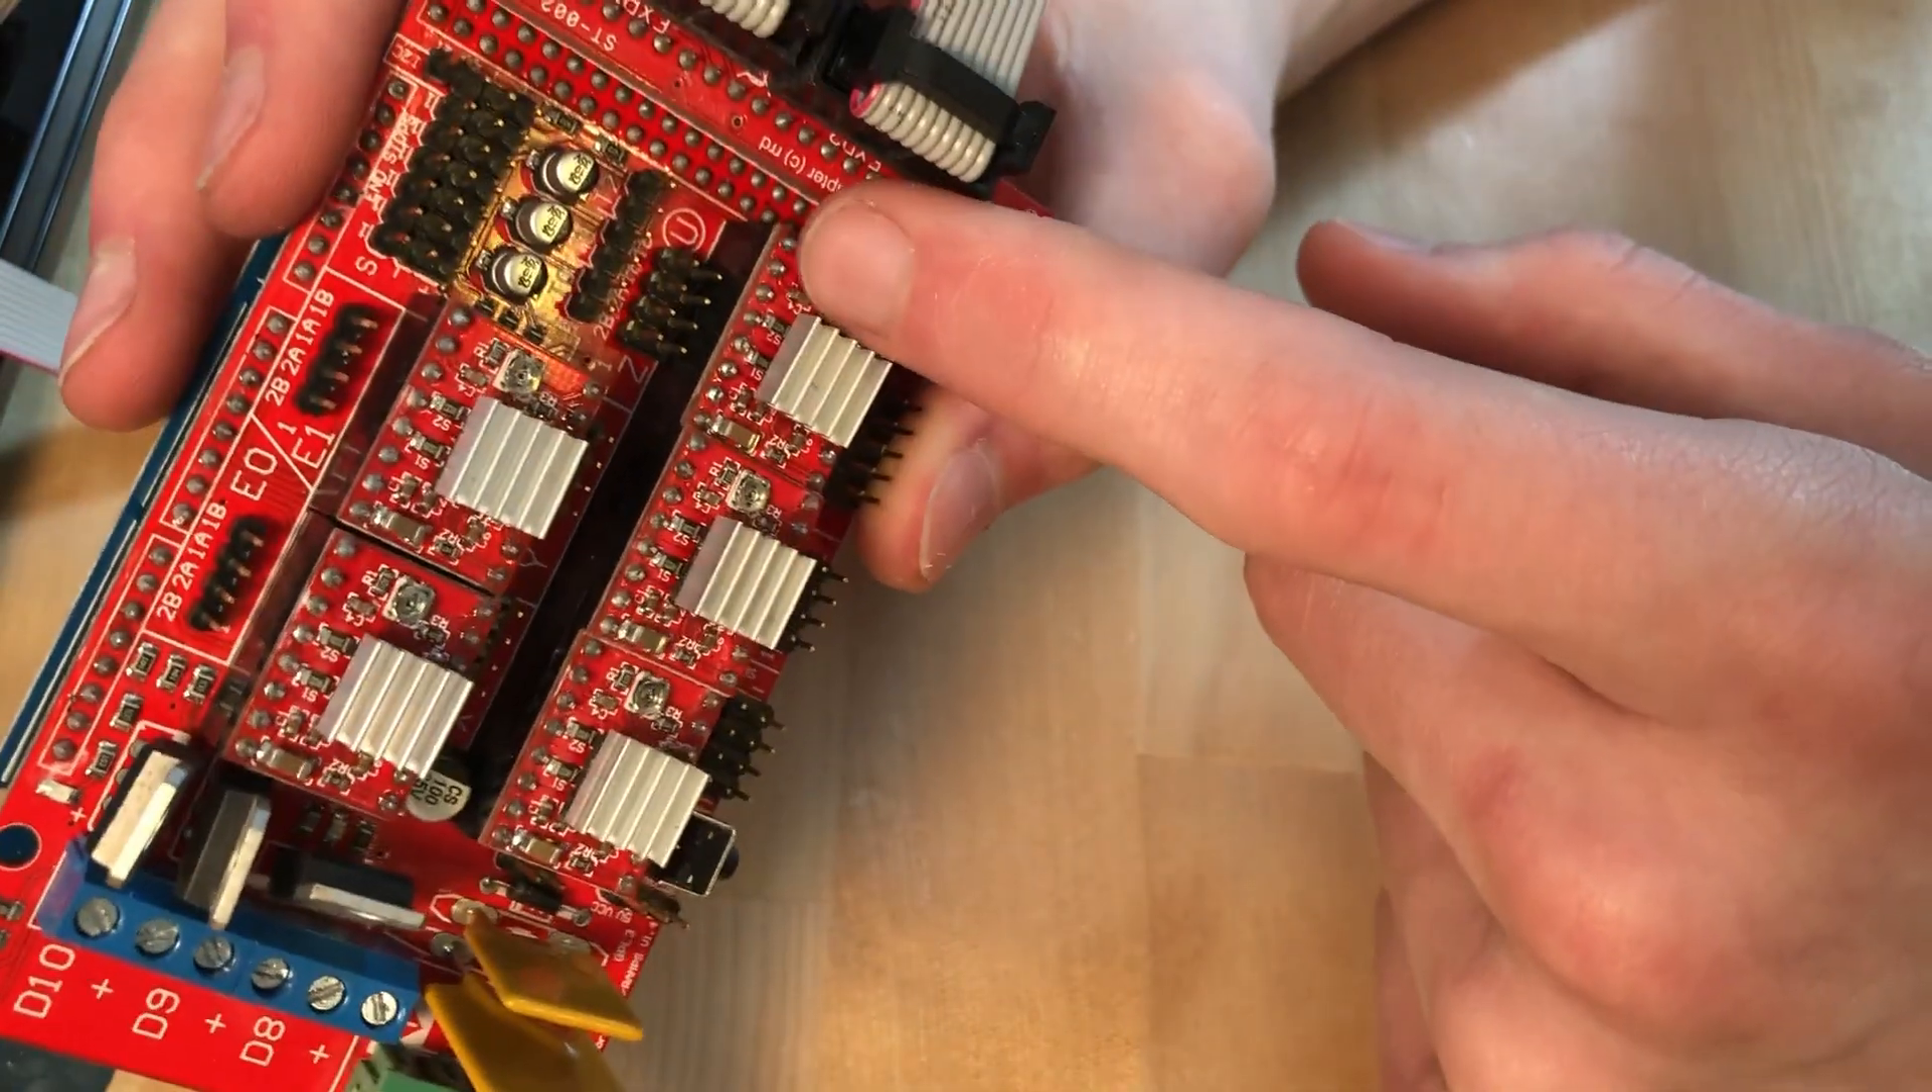So now the stepper motor drivers are all in place.